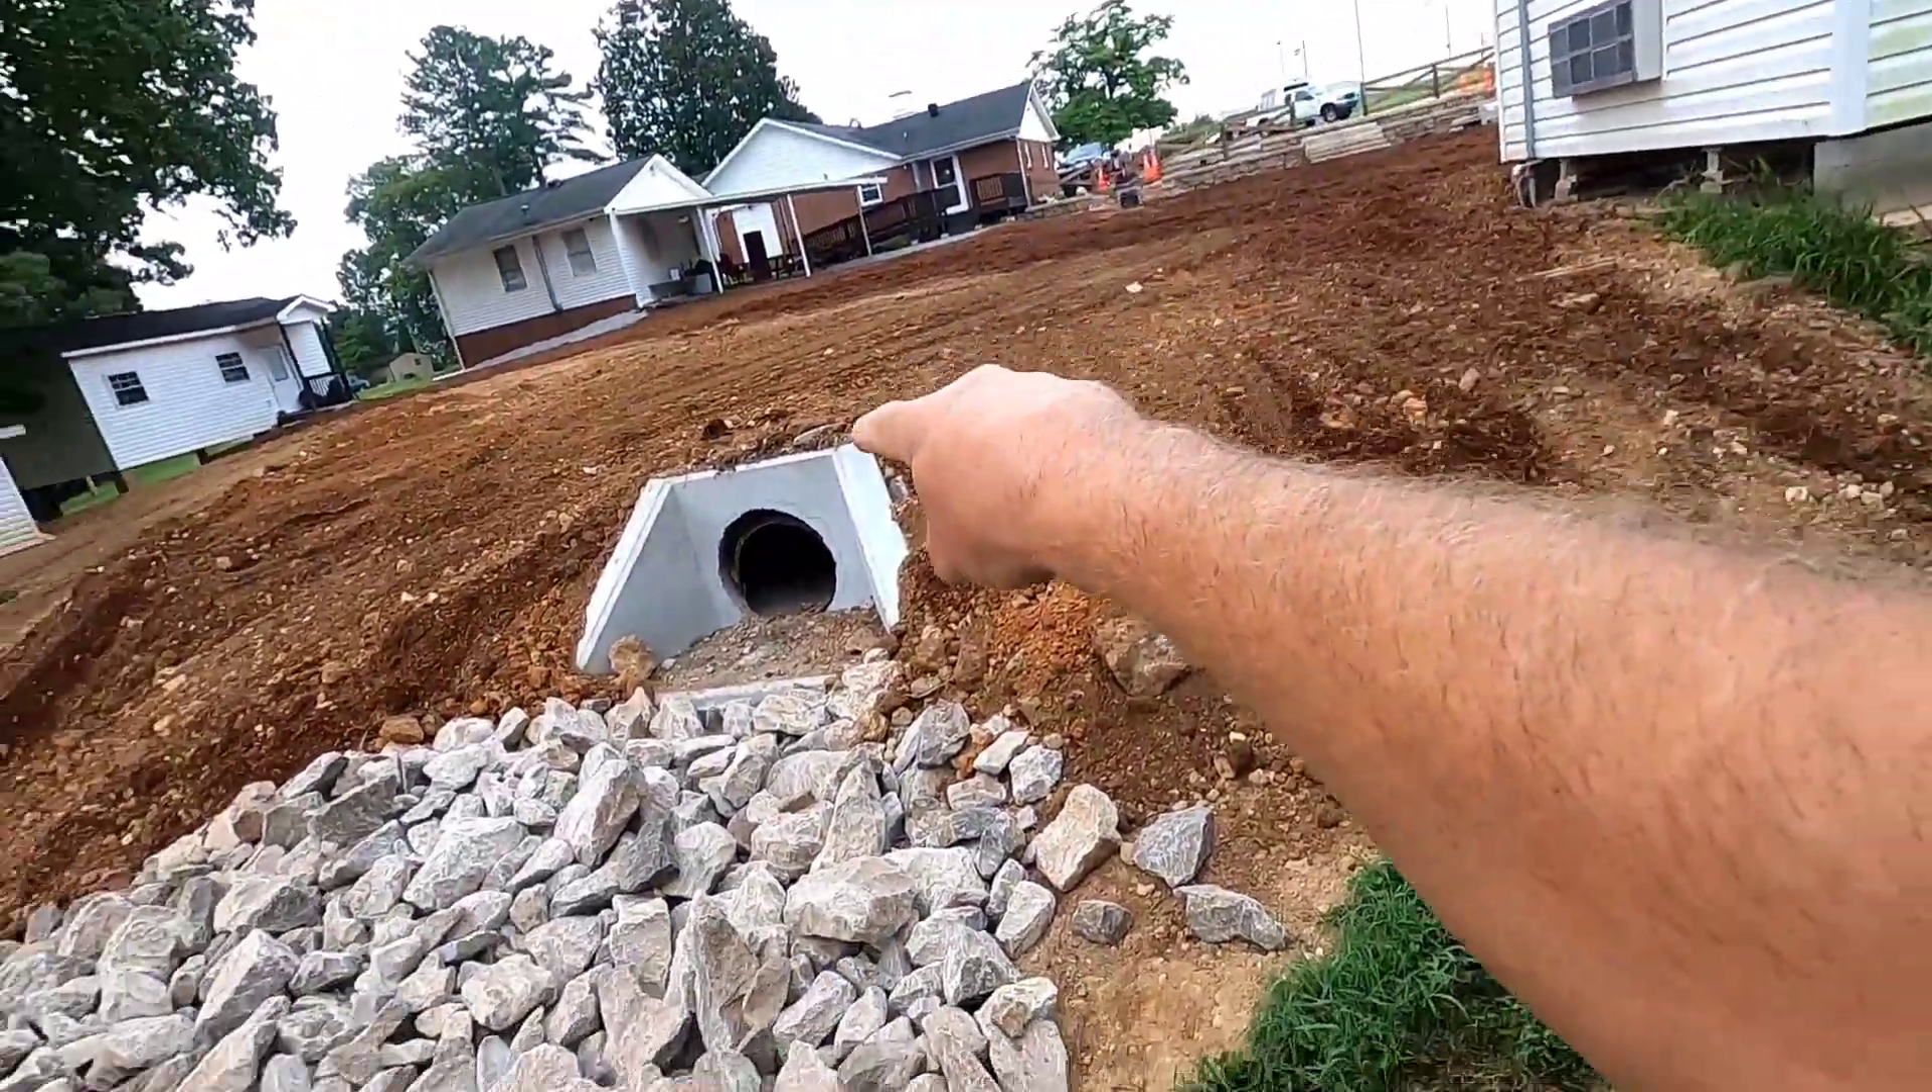The head wall side got all that rip rap put in yesterday.